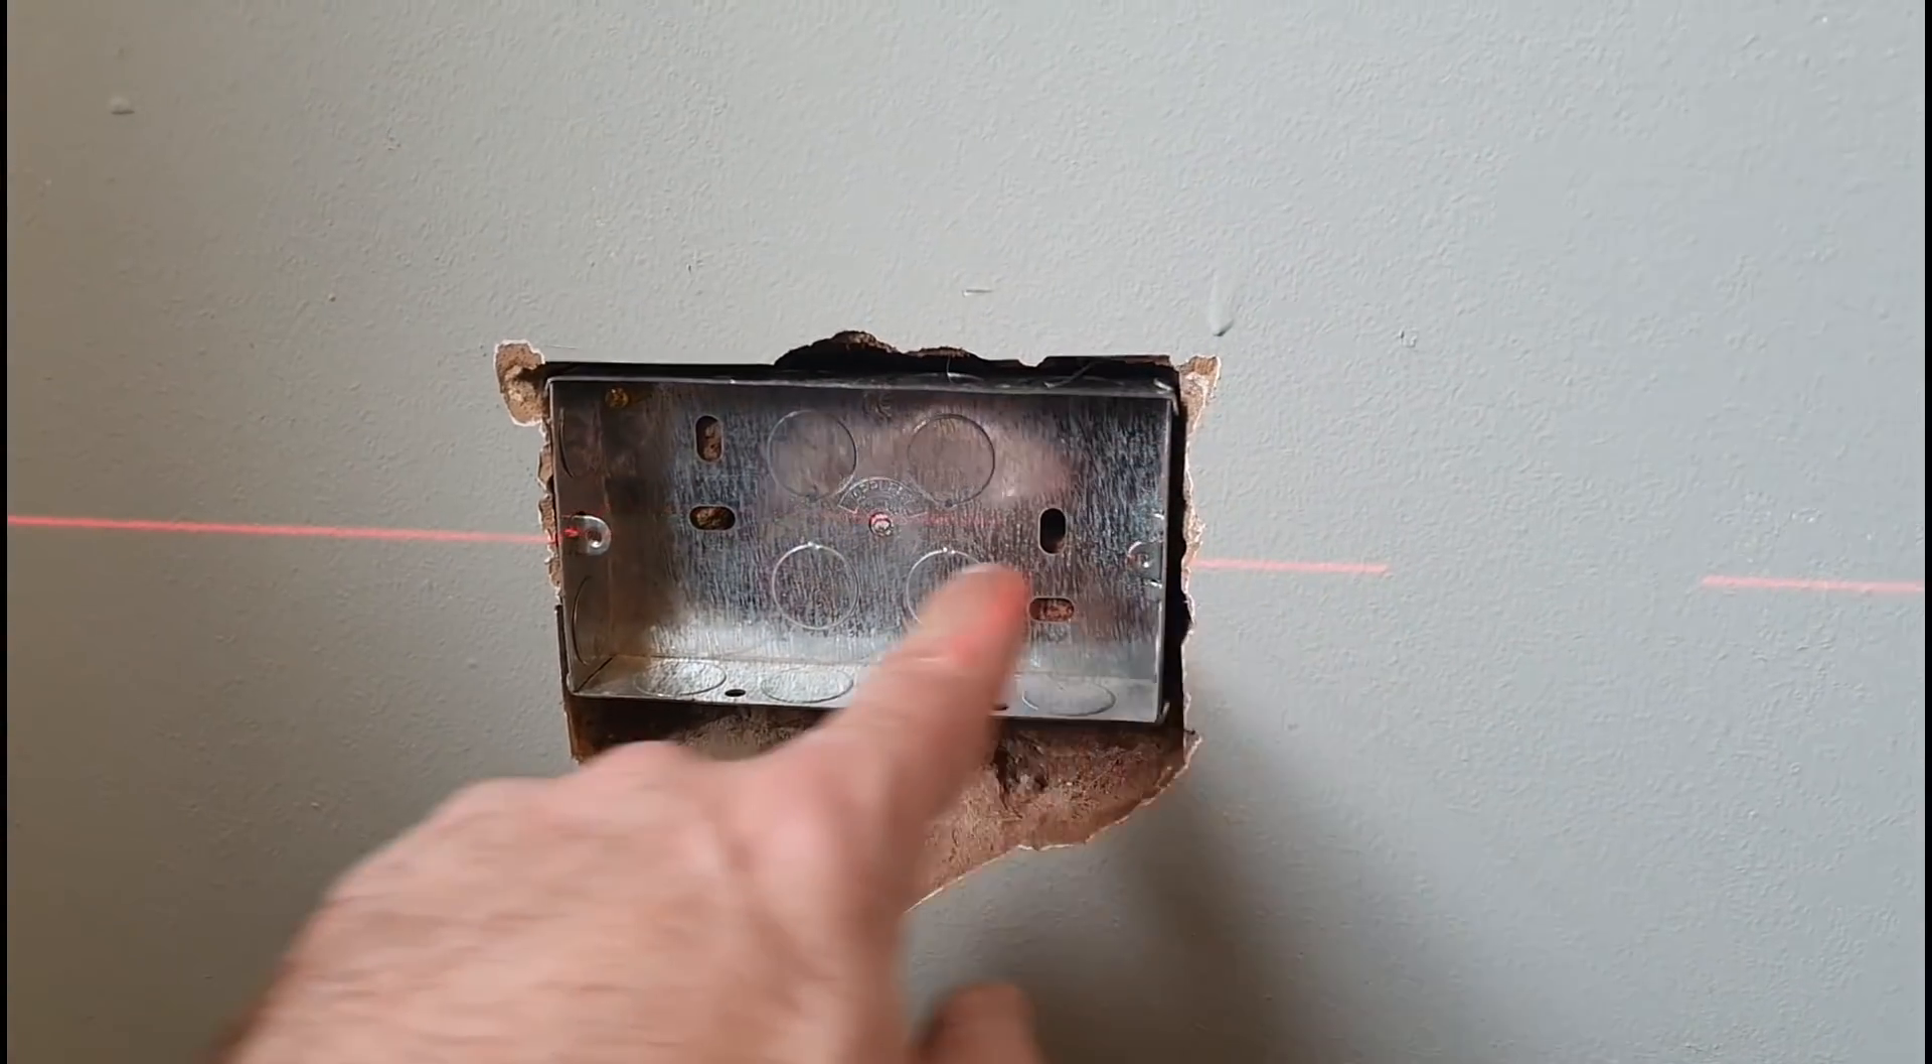That's the box nicely in.